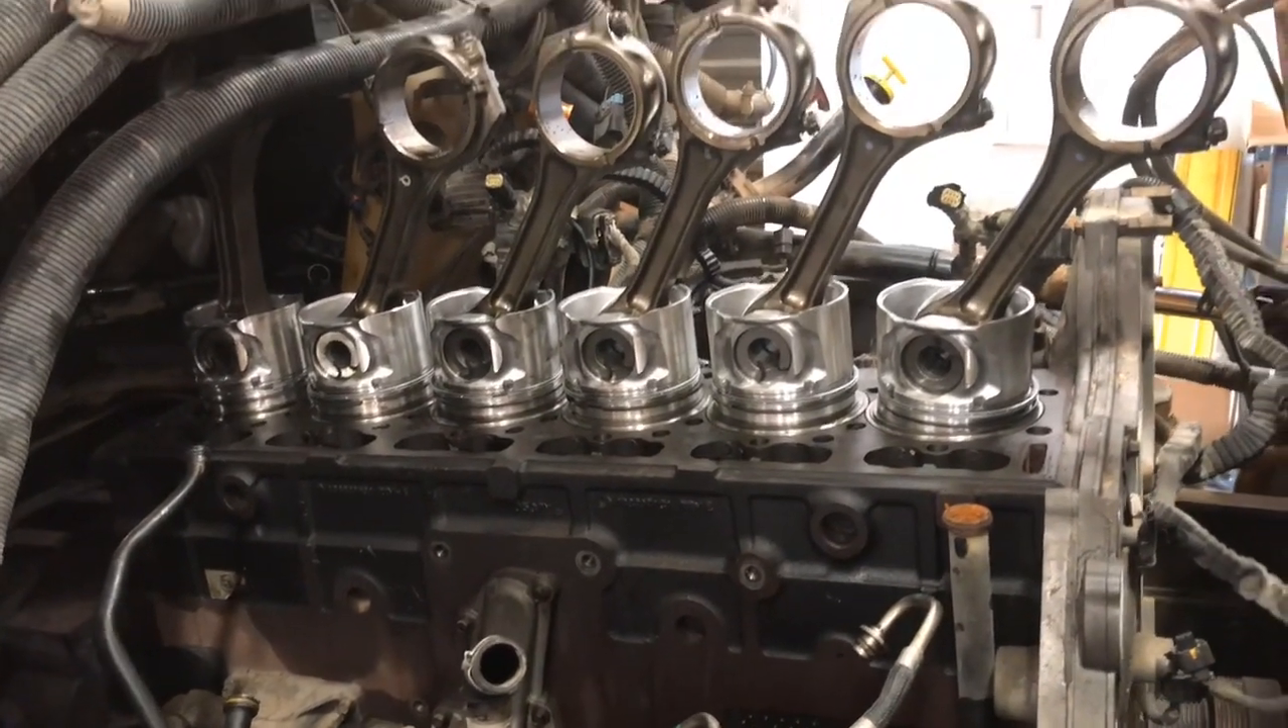All six pistons on their corresponding connecting rods, they're in the locations where they're supposed to be.